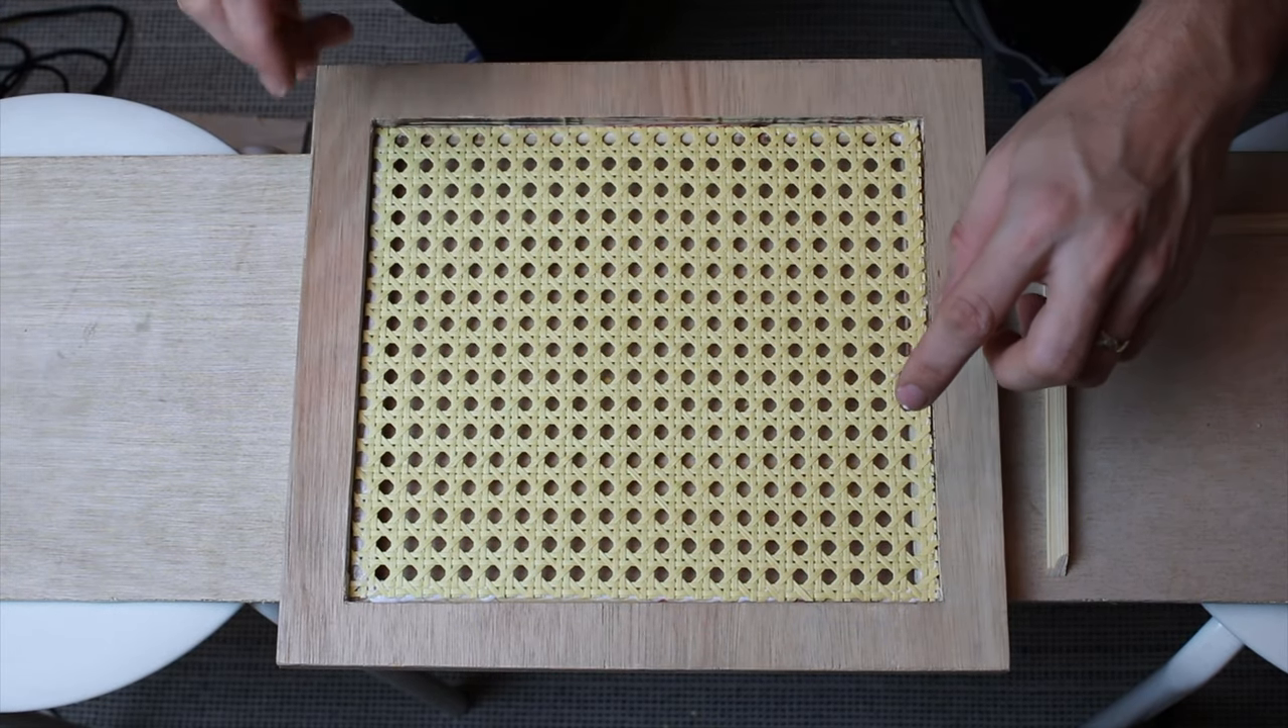After checking everything fits nicely, I used wood glue to place the cane in the routed area. Then the decorative edge on top of this.